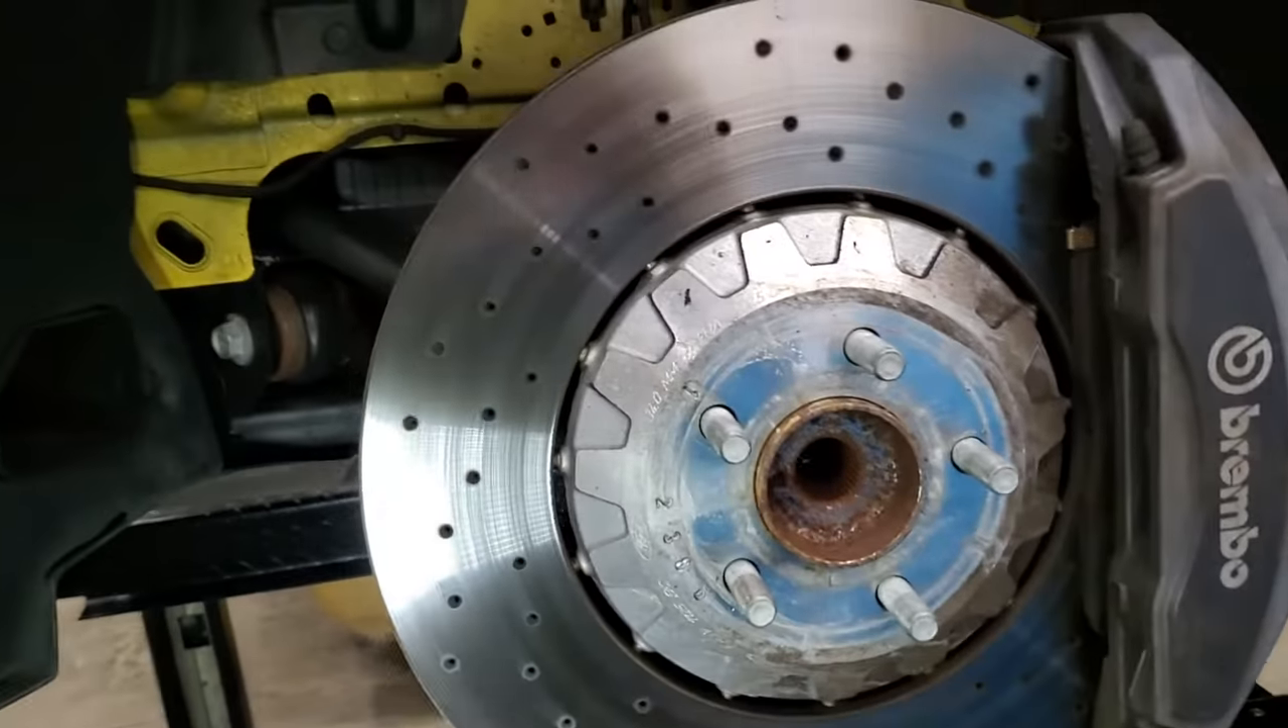Okay so we've got the front wheel off.